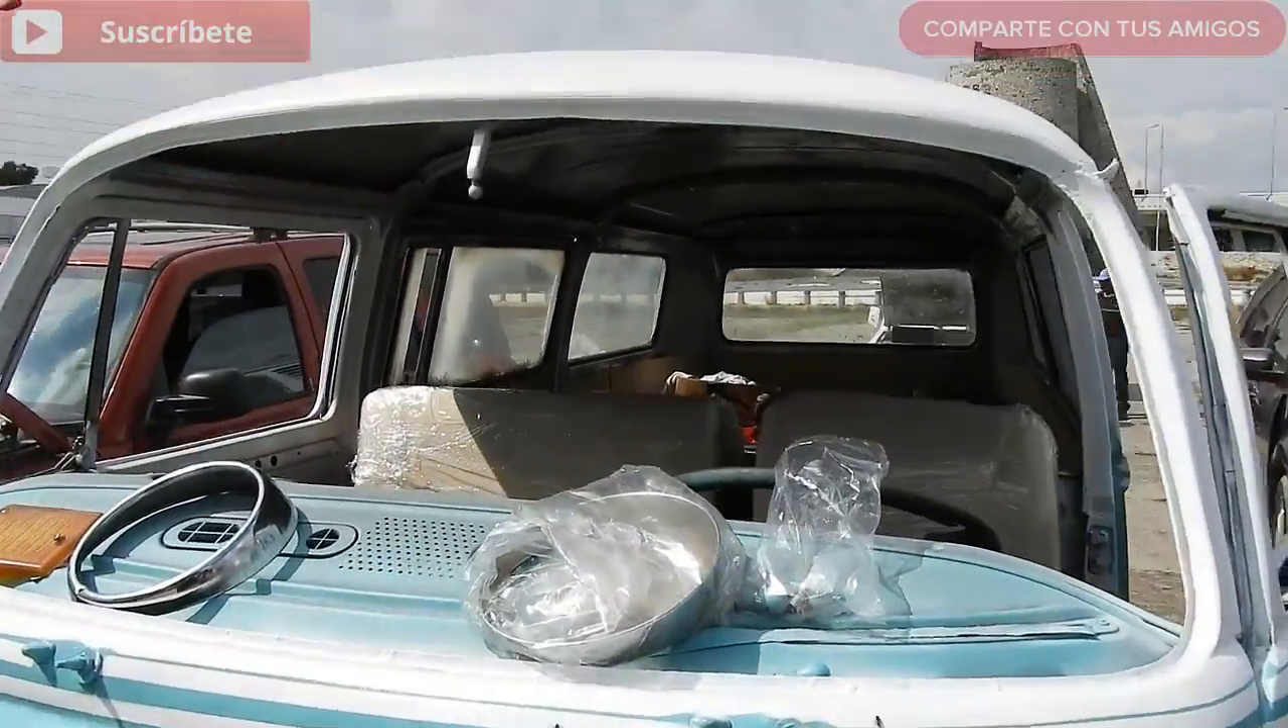Bastante bien la combi ahí la lleva le falta aquí sus parabrisas.